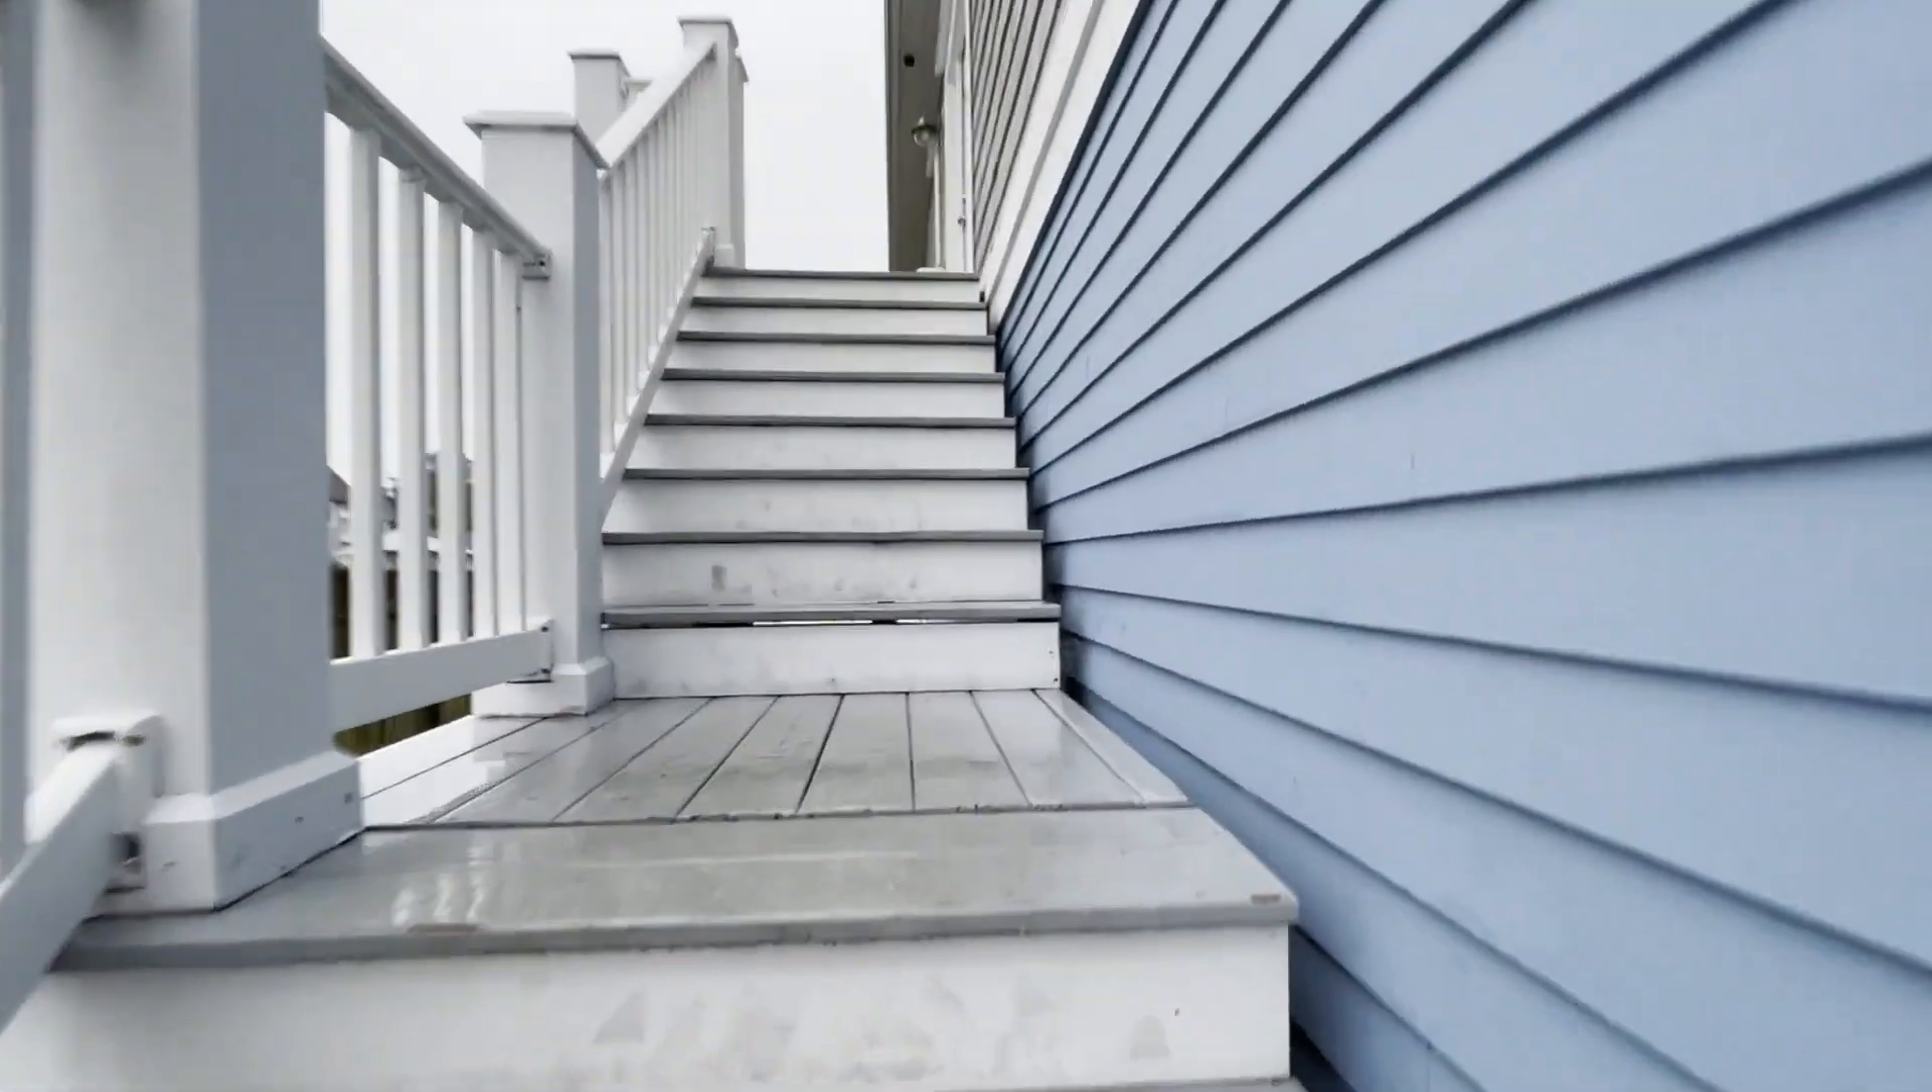I have yet to take off any deck boards.